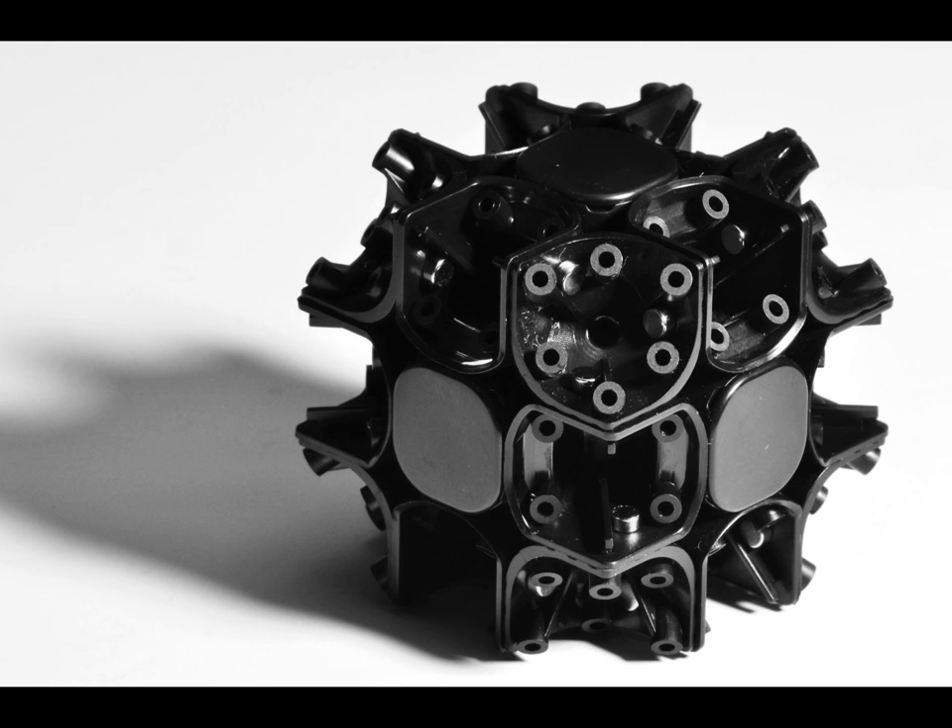Okay, here's what the cube looks like completely stripped down. I've left the center pieces in because to me it's just easier to handle while I'm gluing and stuff like that.